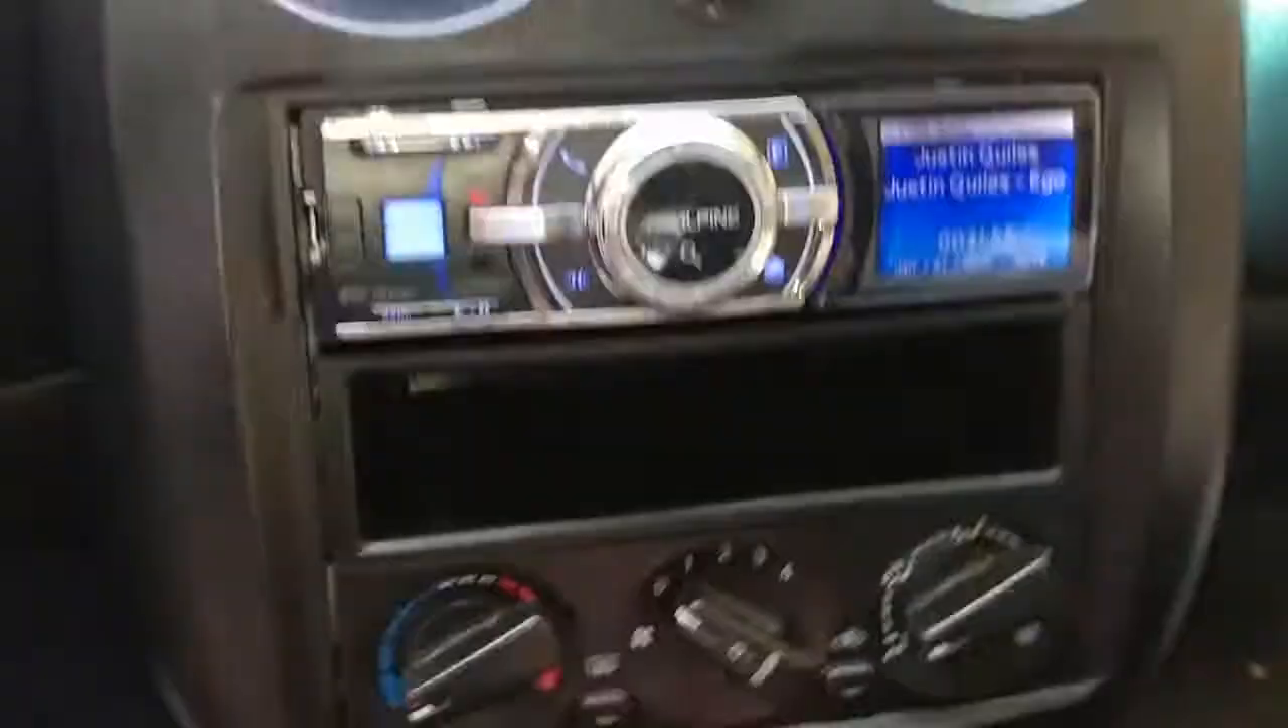This is the final result. As you can see, the entire cover is placed on. Radio is on.